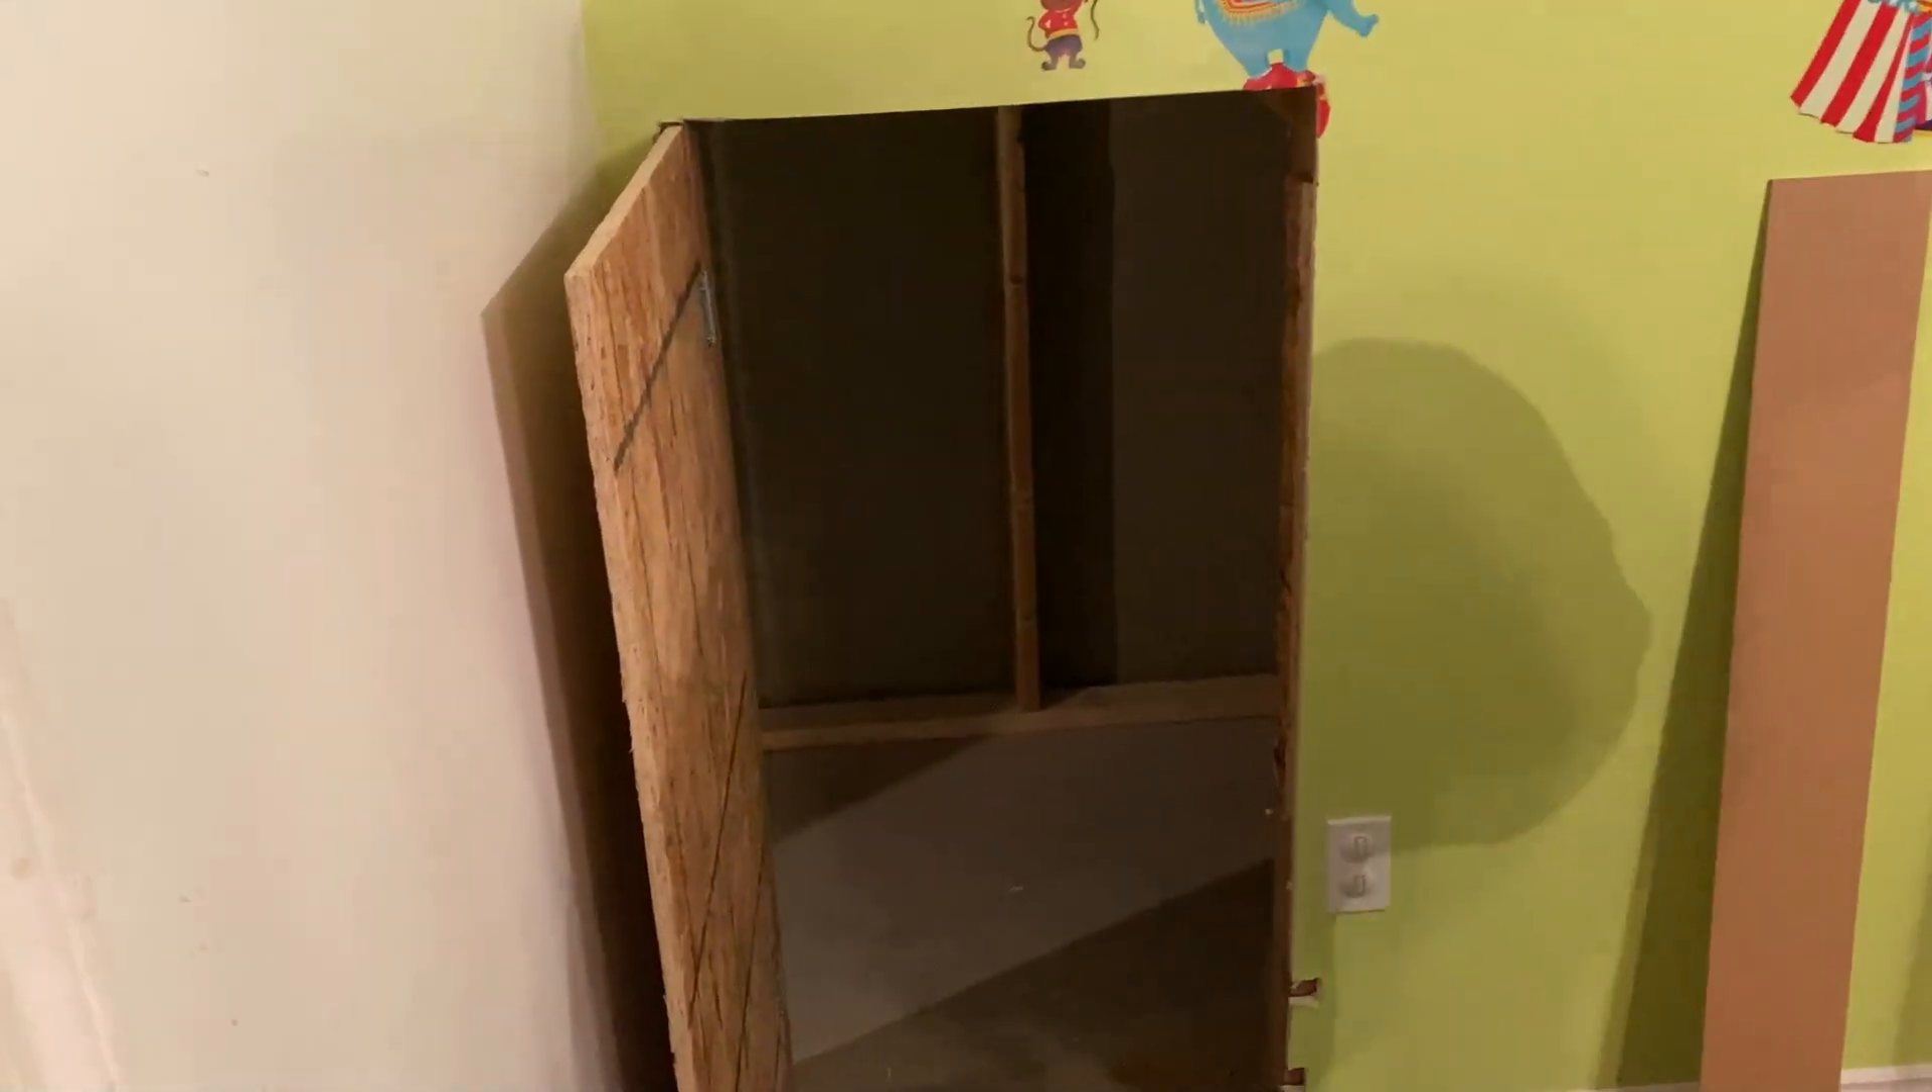All right so we finally got the door cut and we're just wrapping up the install the storage door which works out perfectly.